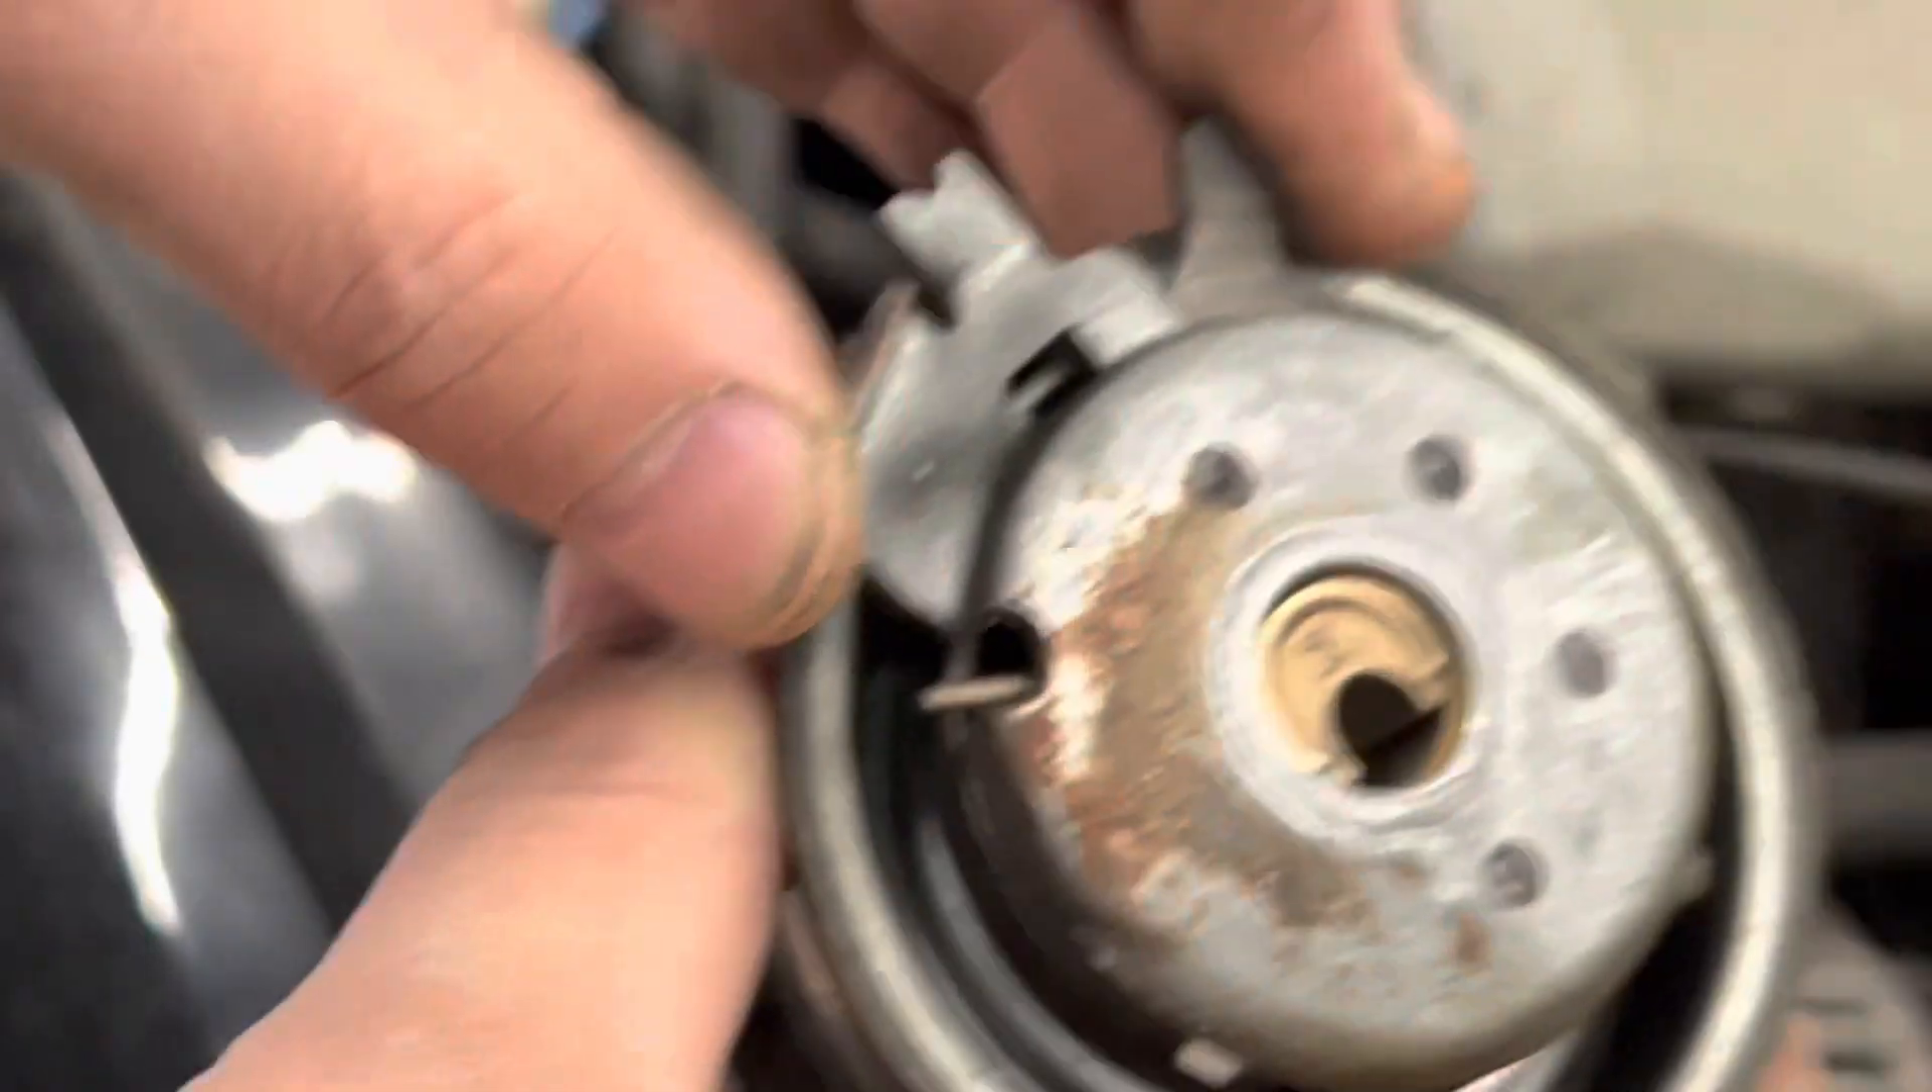So I got the tensioner off.